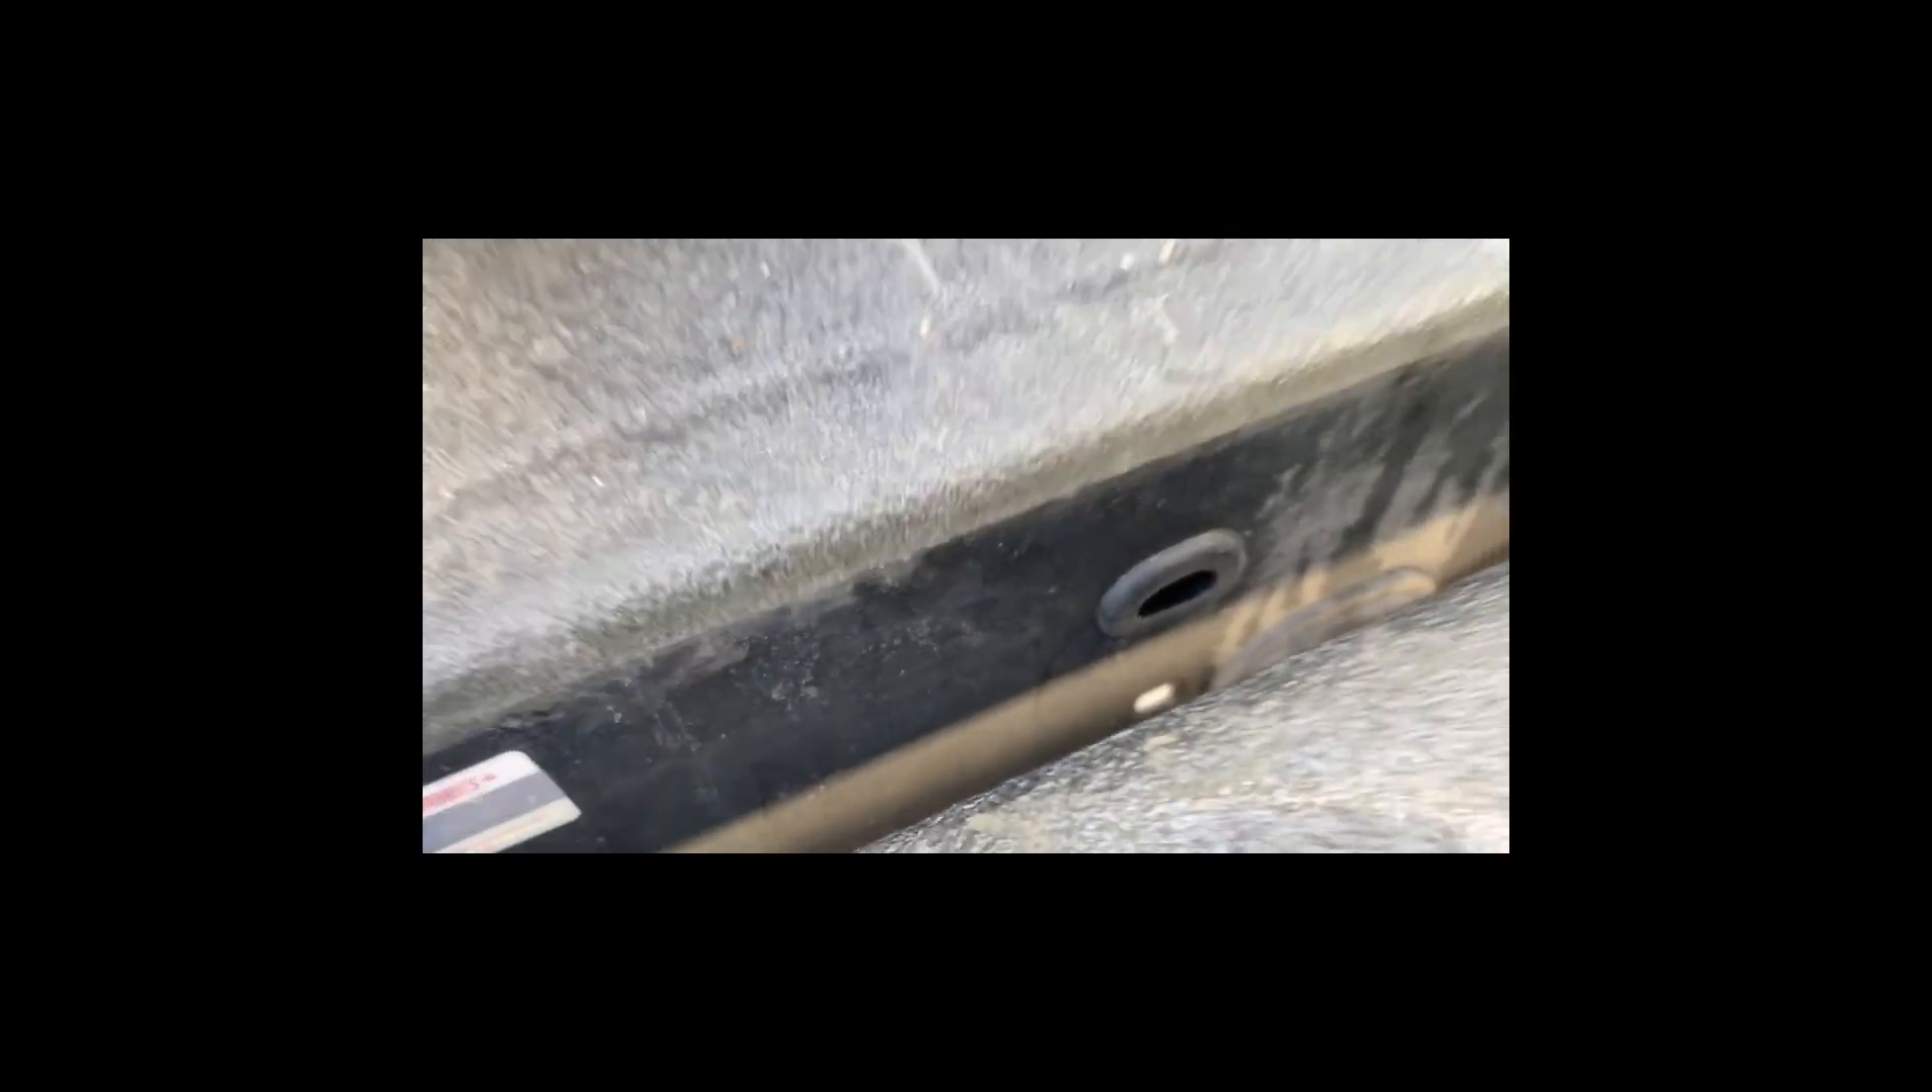I put a grommet on this hole here going through the bed so it doesn't chafe the wire.